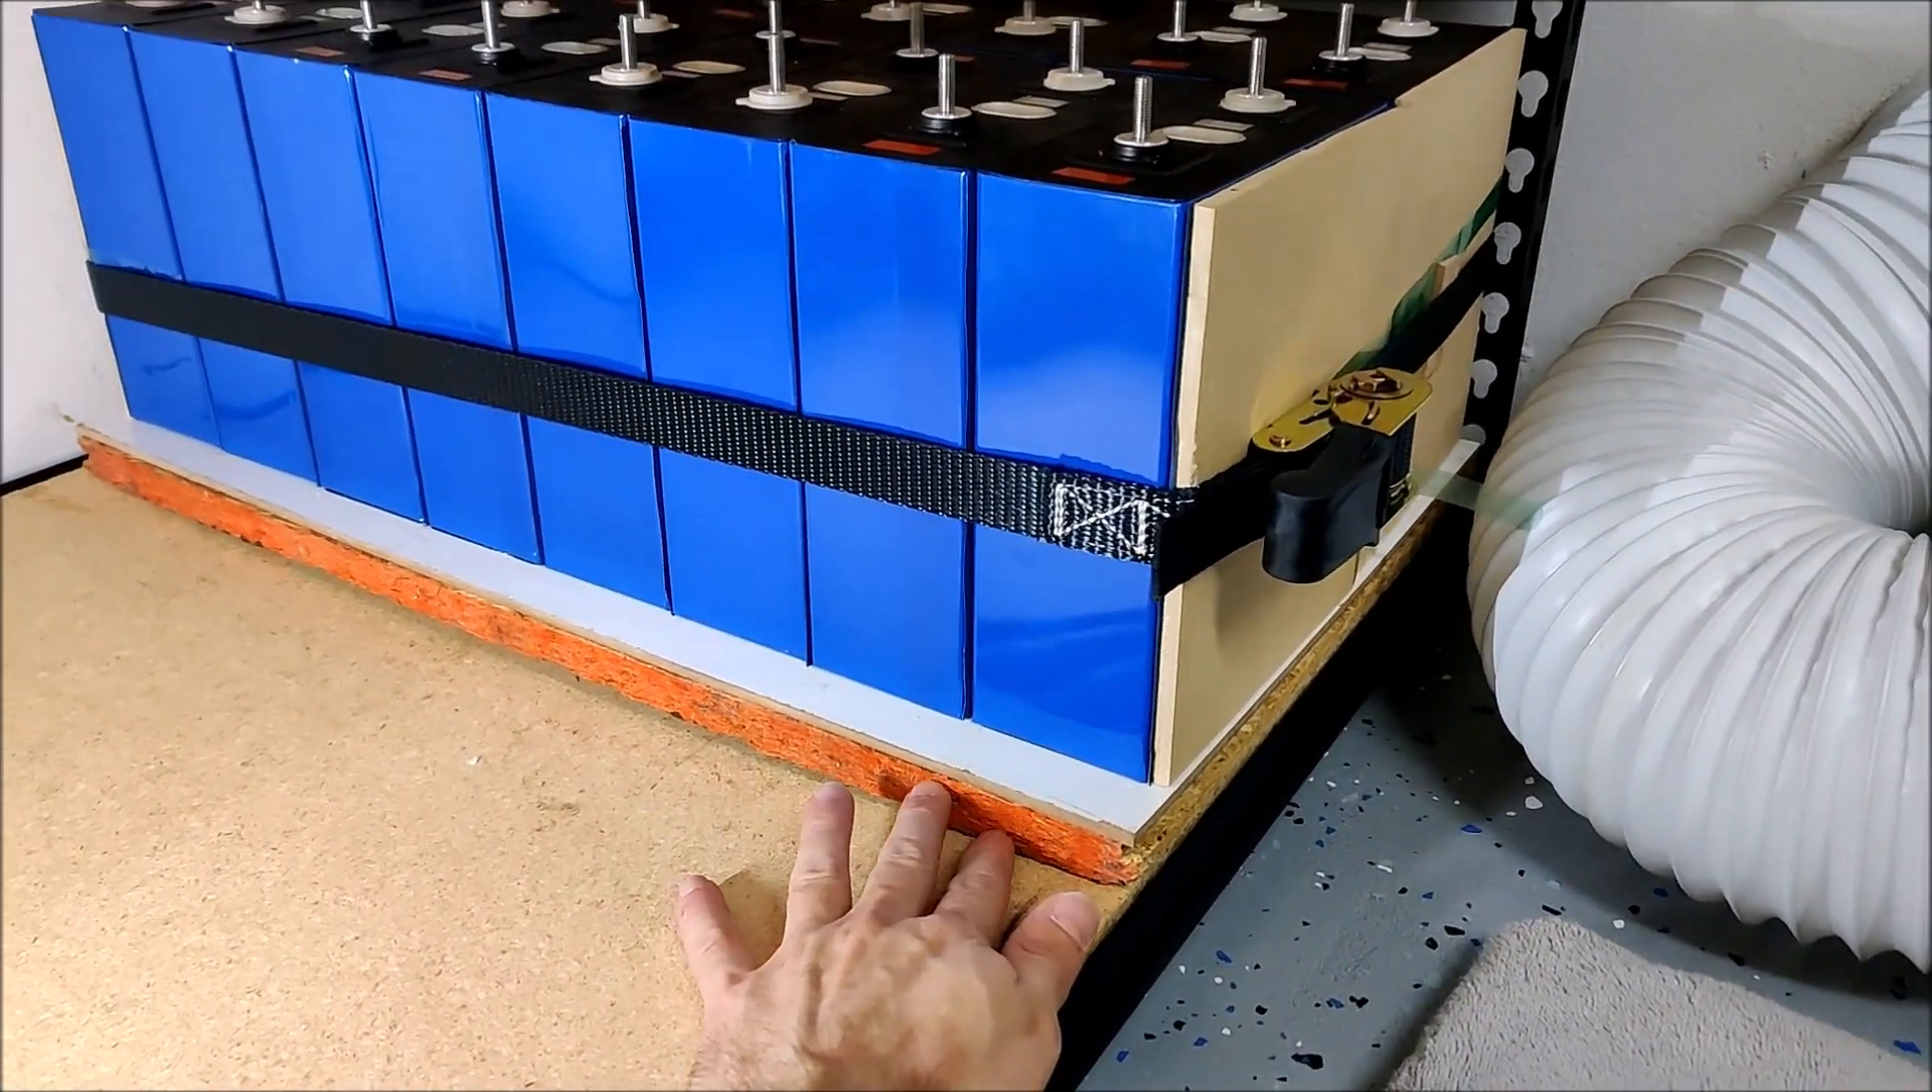Okay, so I have the batteries situated the way I want them.